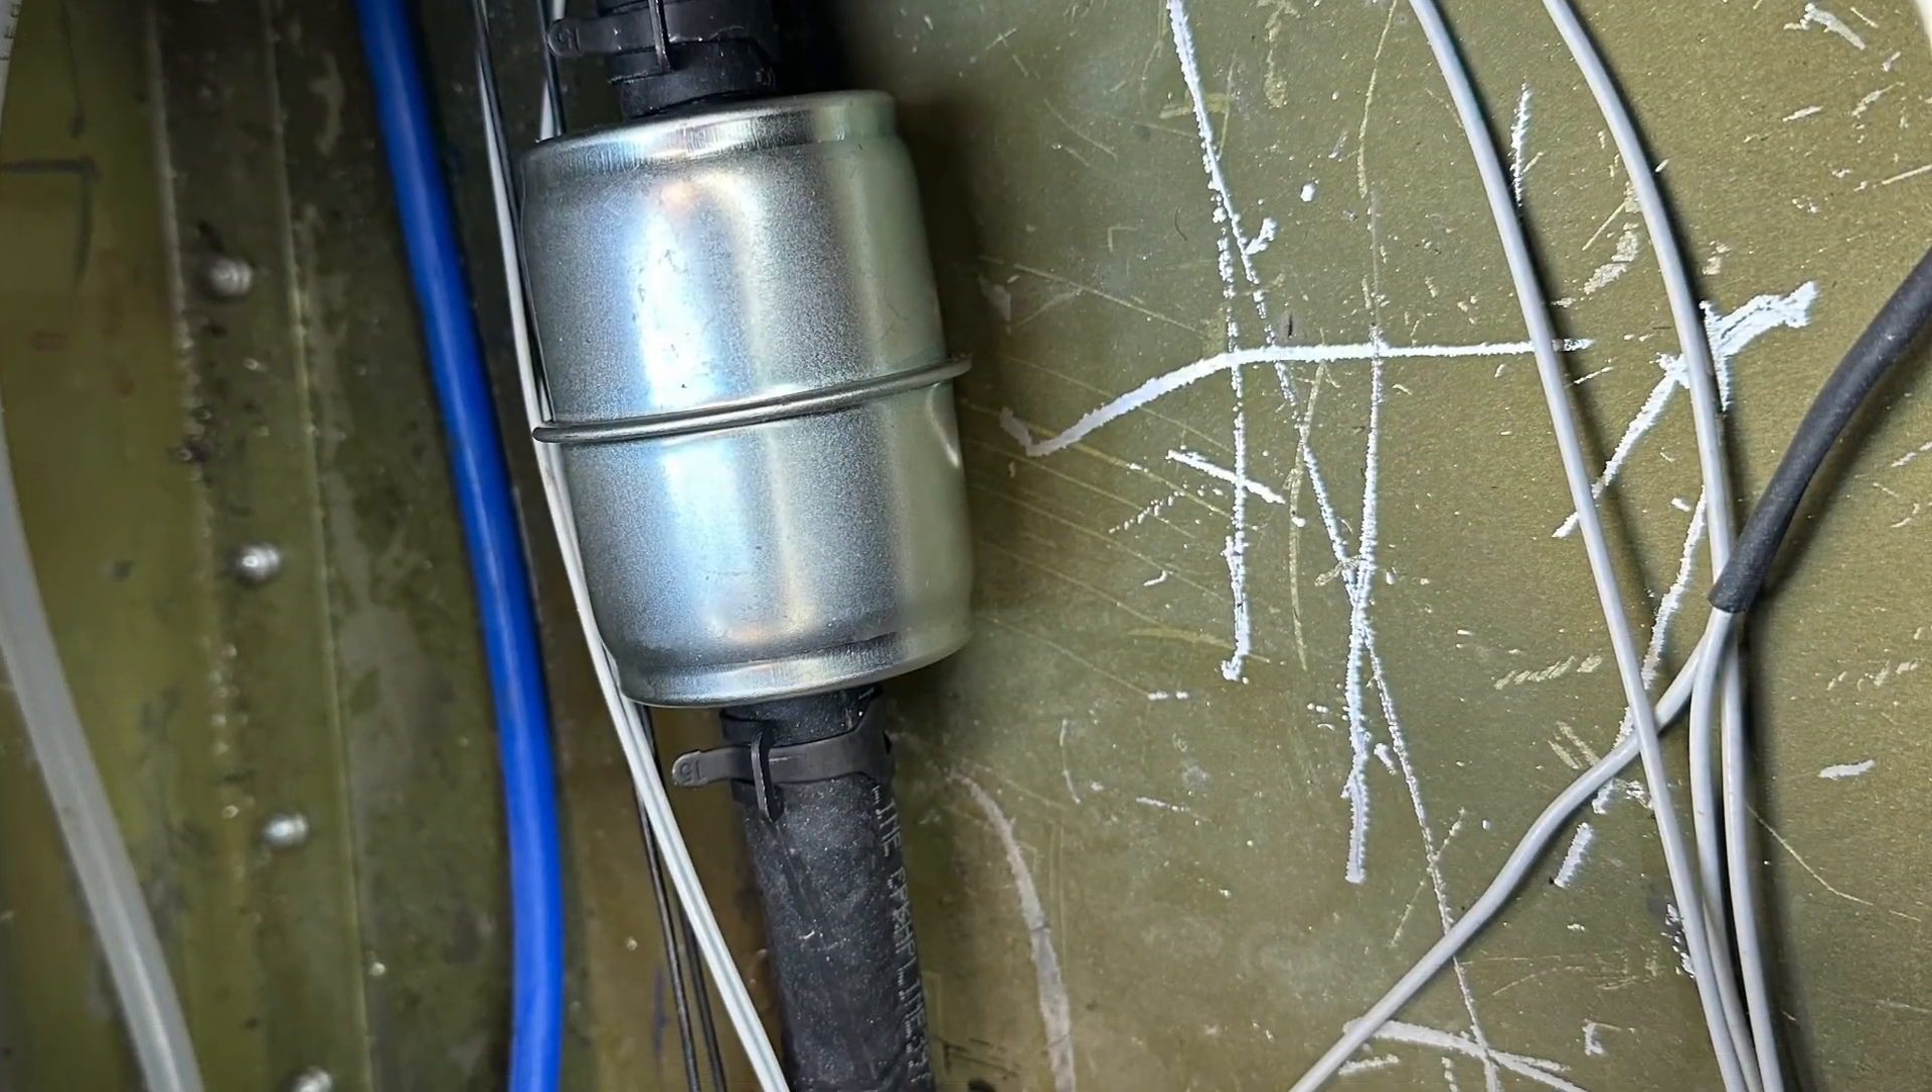Install the filters, put the clamps on and now we're at the point where we can remove any kind of clamp to keep fuel from flowing and testing the fuel.